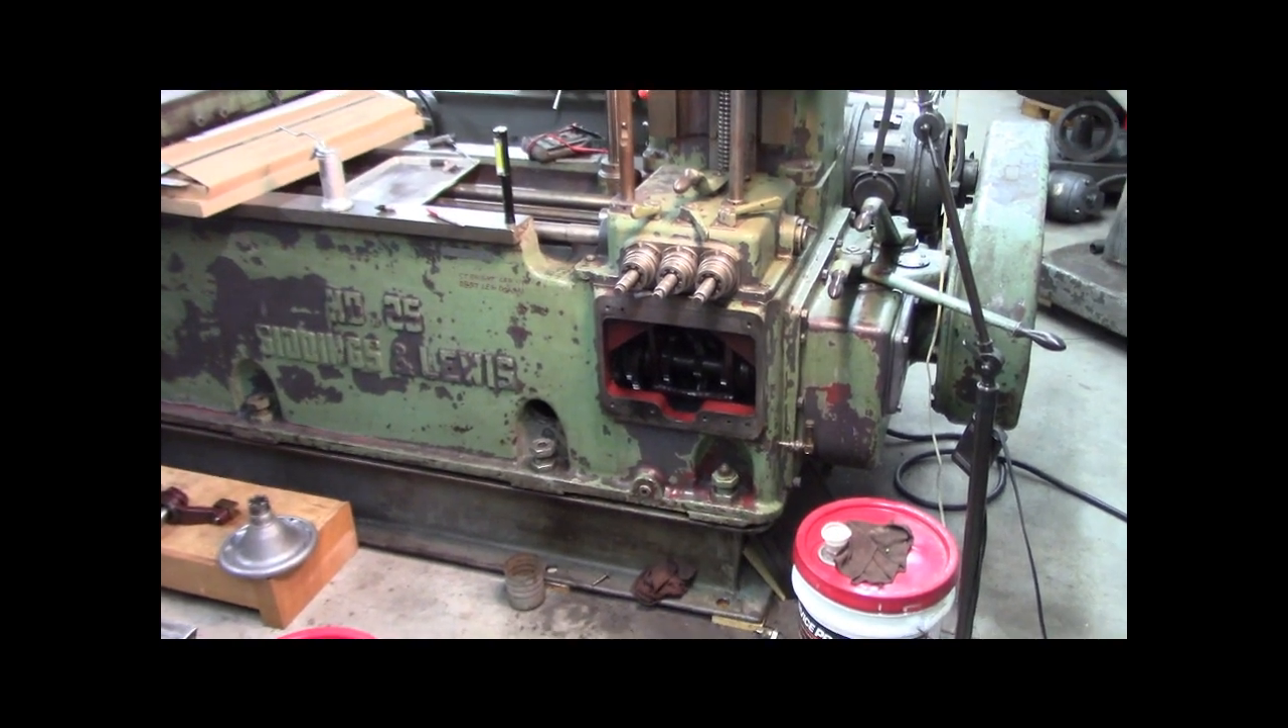You can see I got the cover off the feed box, right?